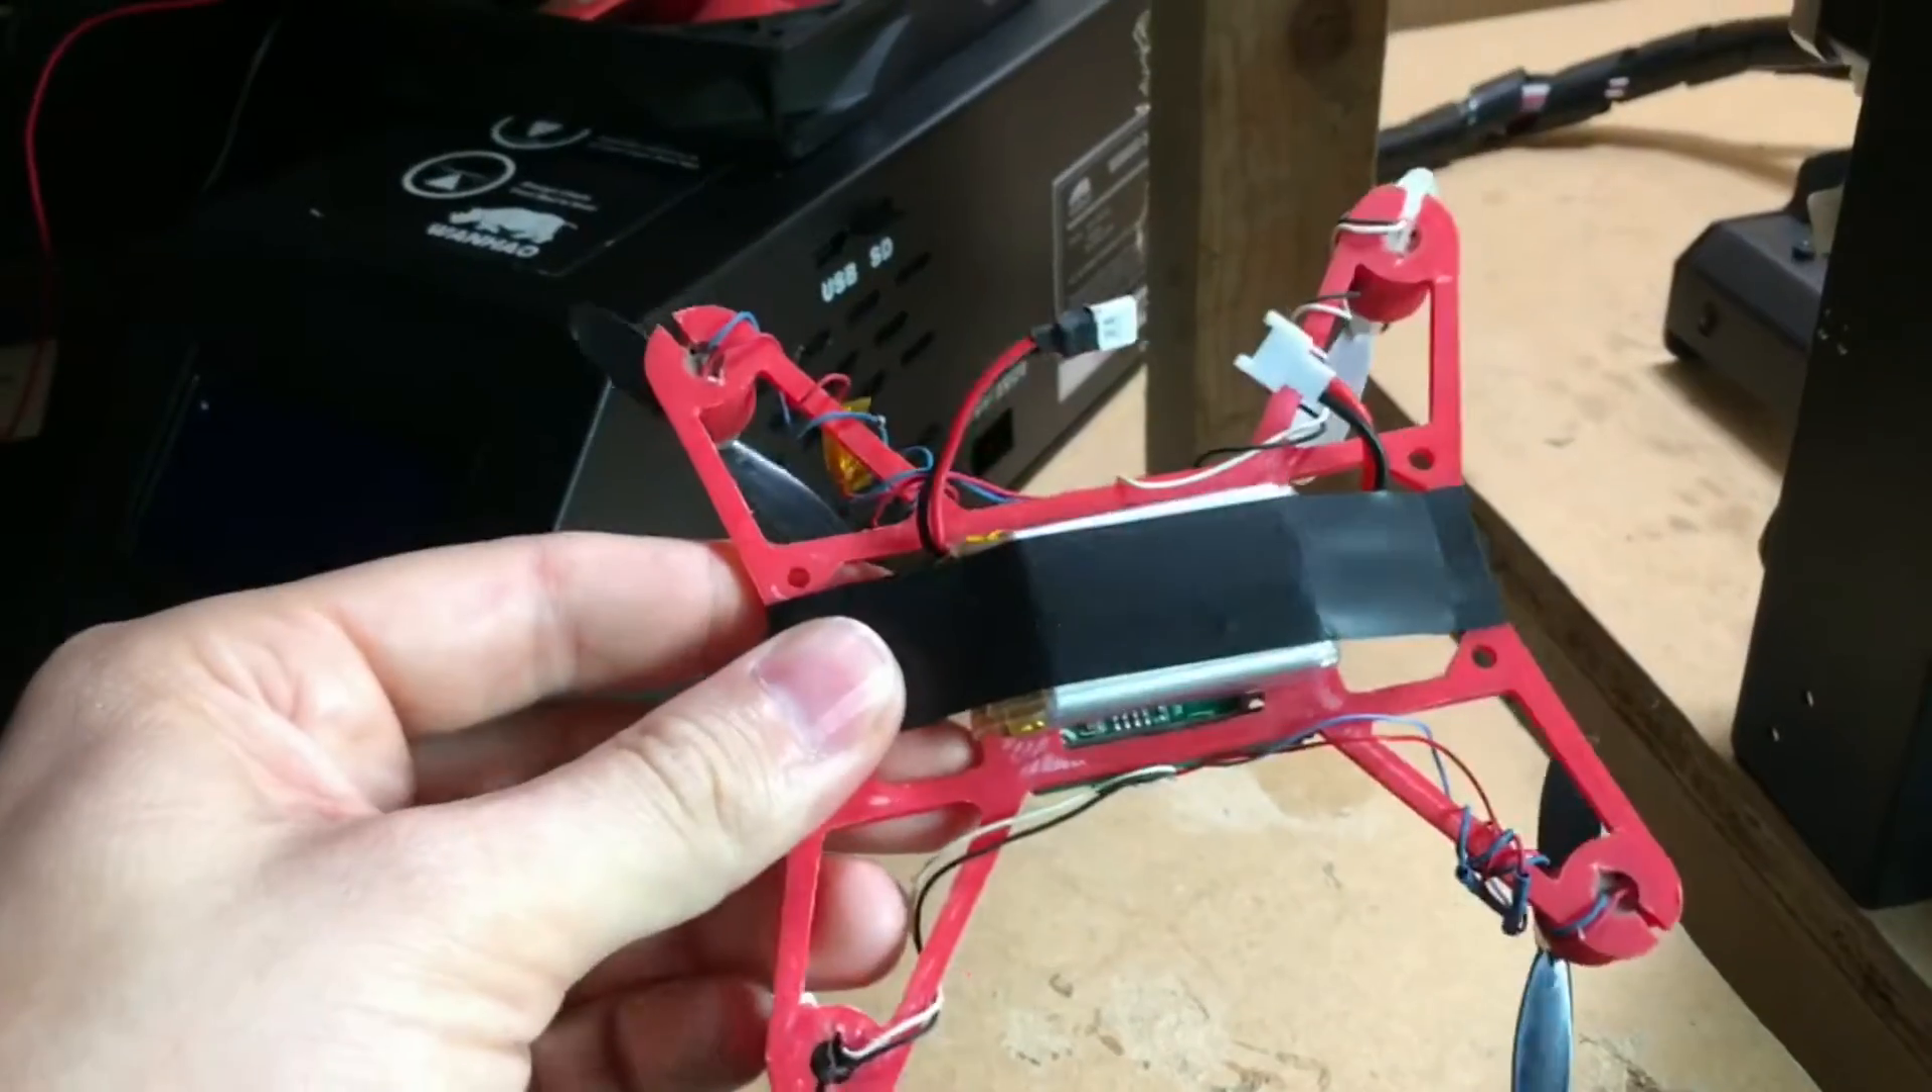I've put all the electronics on there and it looks pretty good I'm flying it without the top piece at the moment I've just taped a battery onto the bottom.